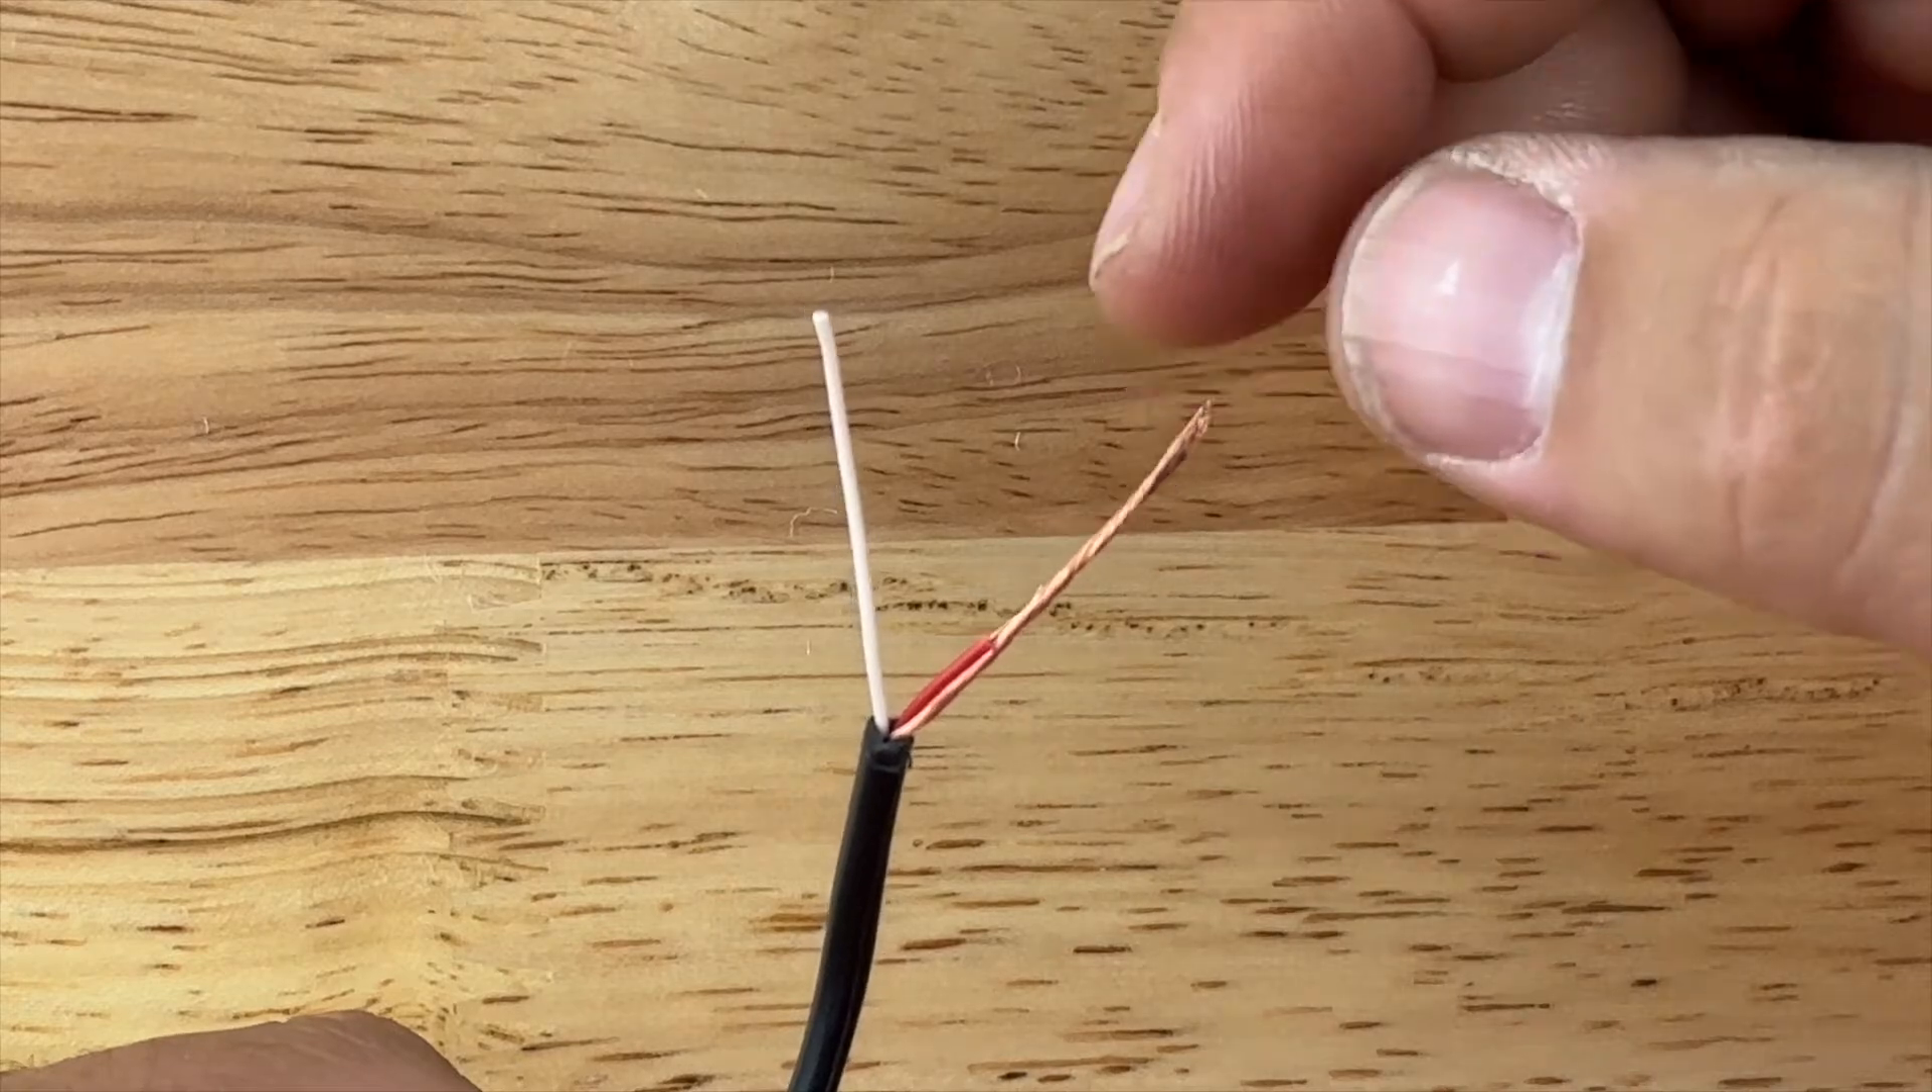So you can see I've got my bare wire and my red wire together and I've got my white wire.